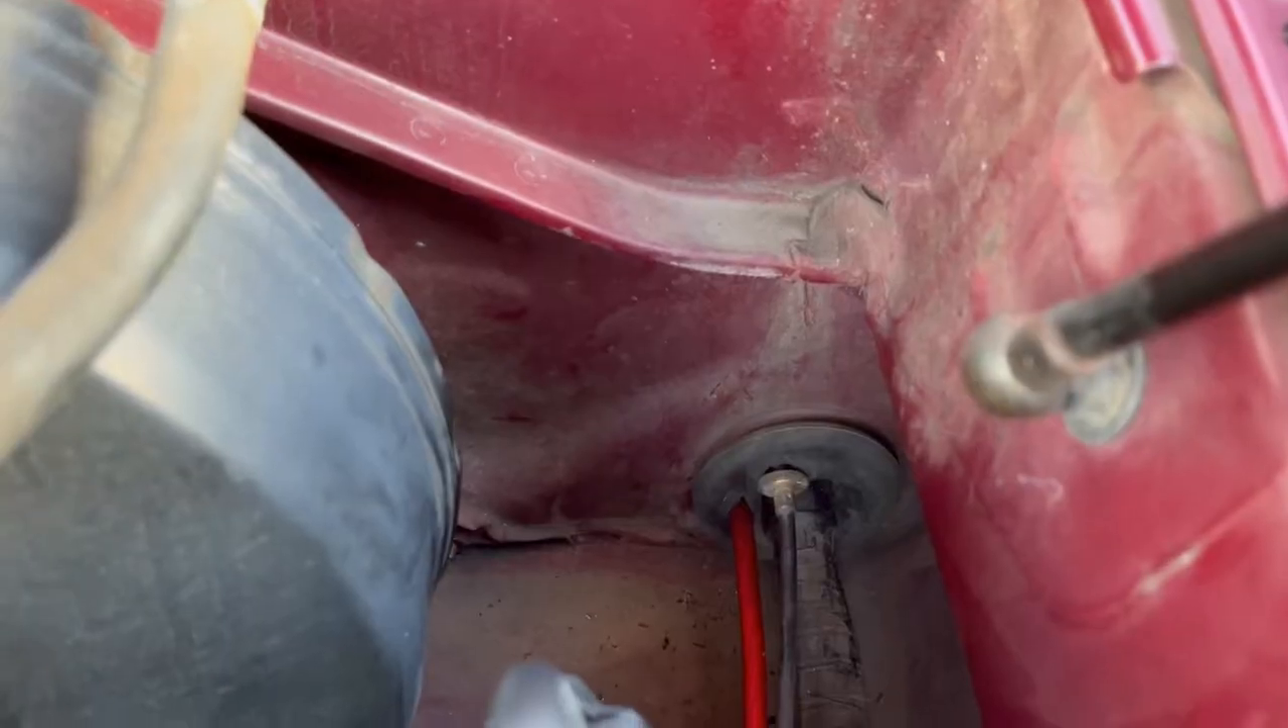So I got the wire passed through the grommet down there.